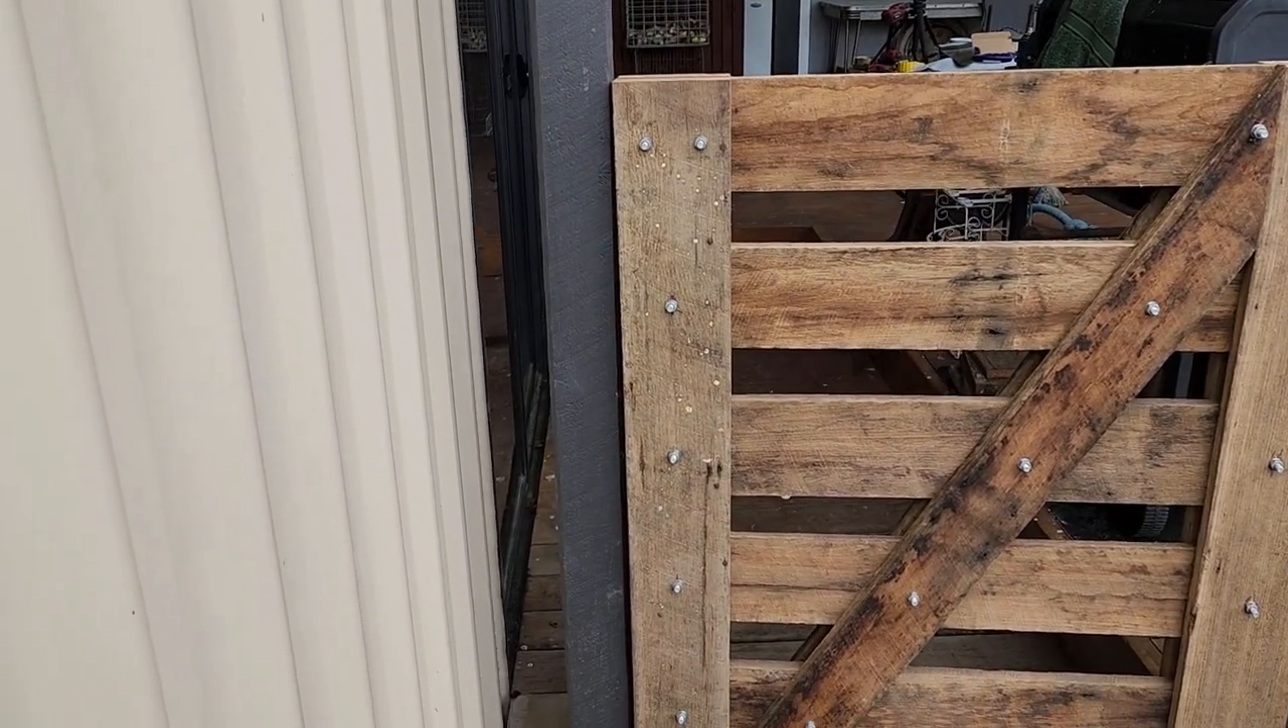Look a little bit of a gap between that pole and the shed.